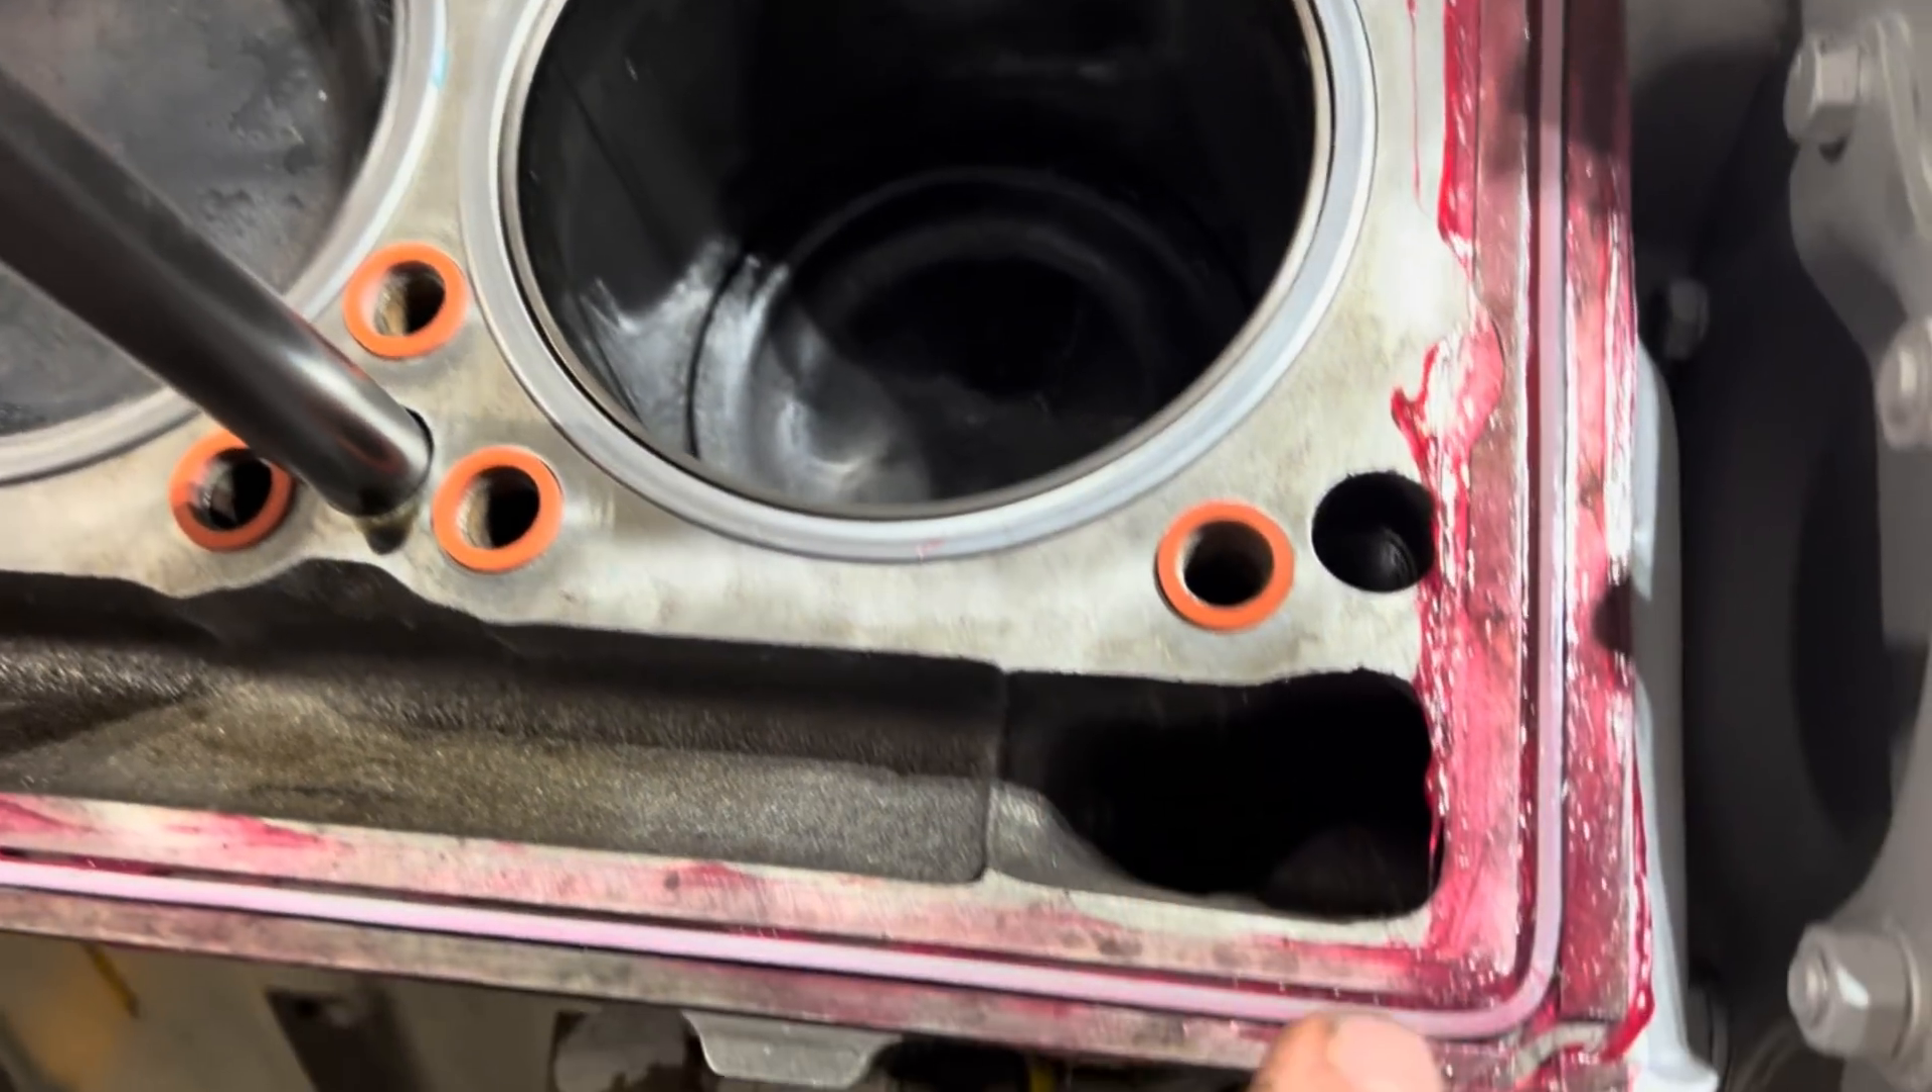We've got all our little rubber O-ring headgaskets on.